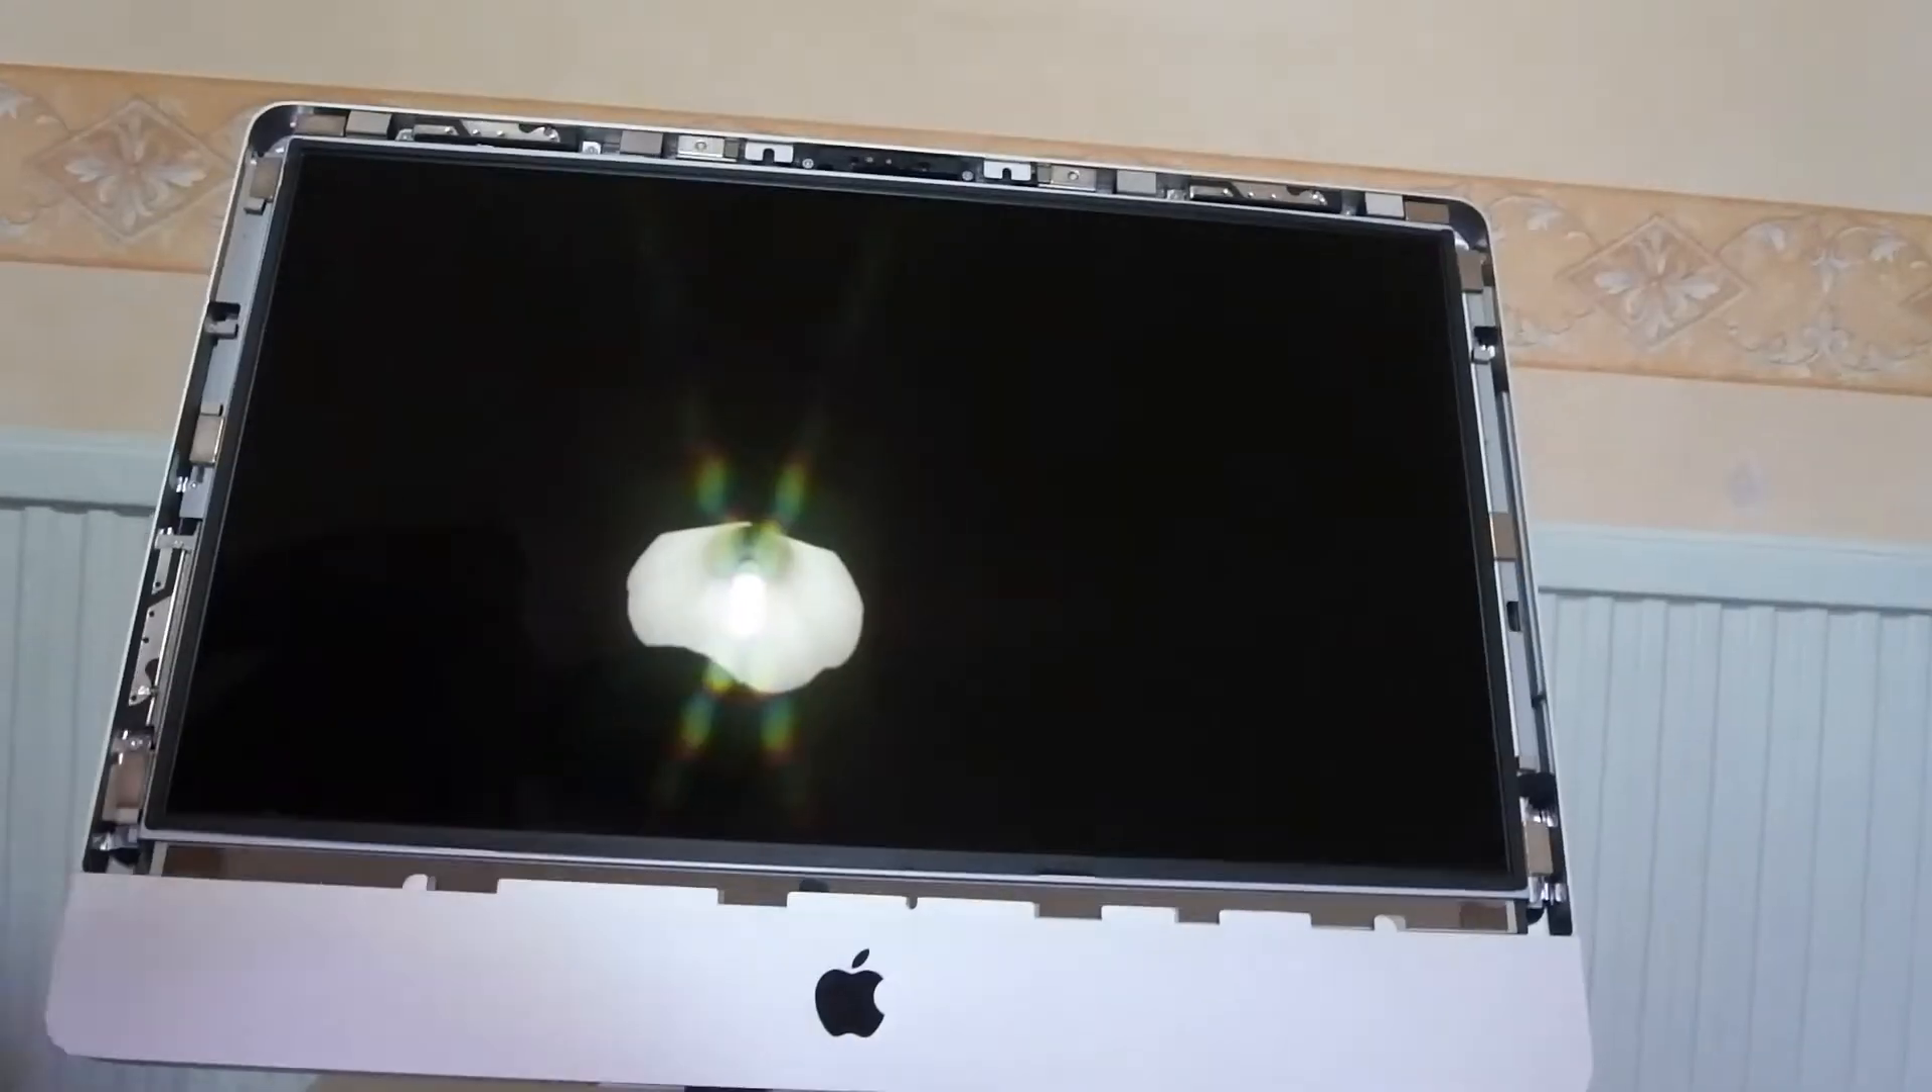Now you've removed the front panel you can go ahead and put it aside and we'll move on to the actual LCD.